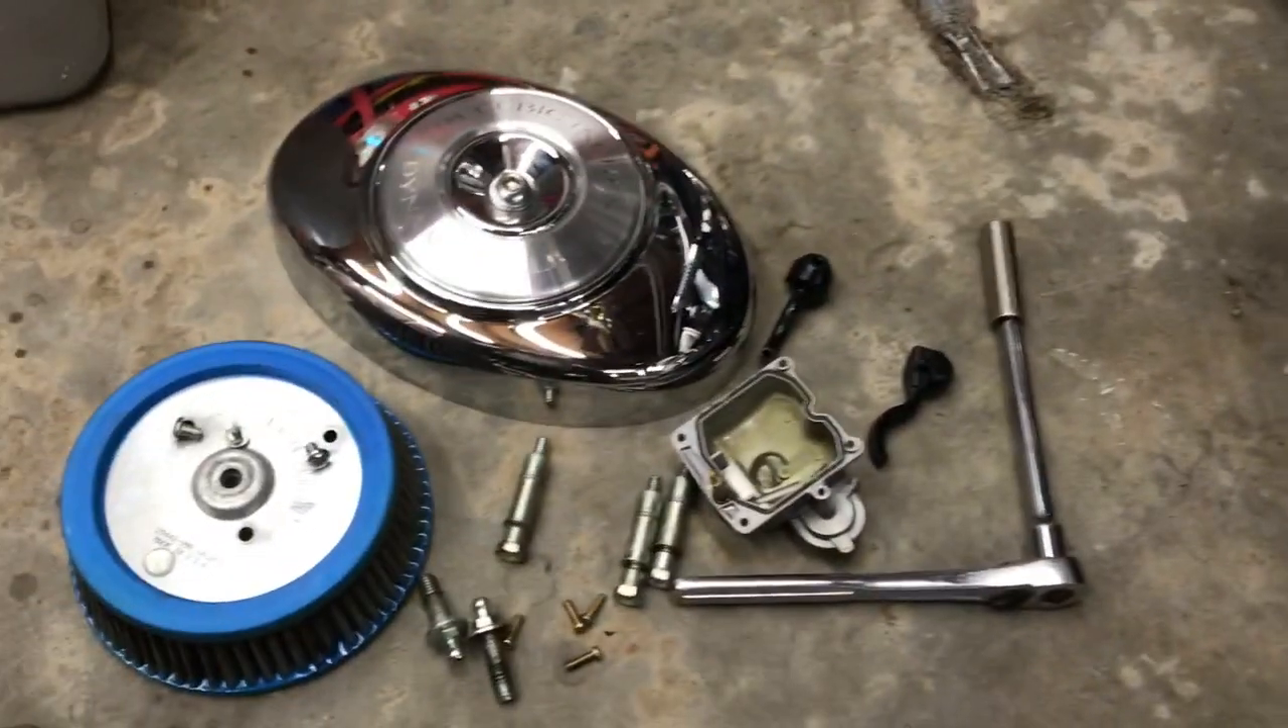Now, friends, what I ended up doing, first of all, I went ahead and took my air cleaner off and I have a aftermarket style air cleaner on this thing, kind of like your K &N design.